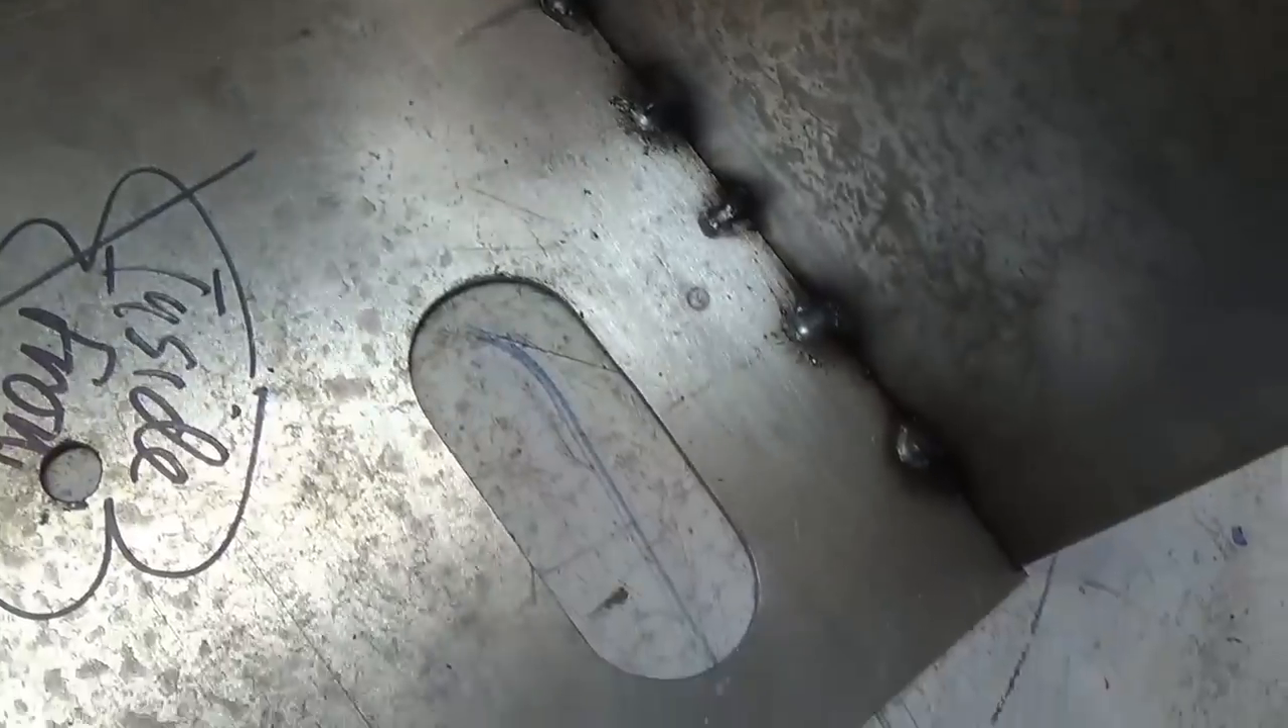The front panel is now securely tack welded to the curved side.